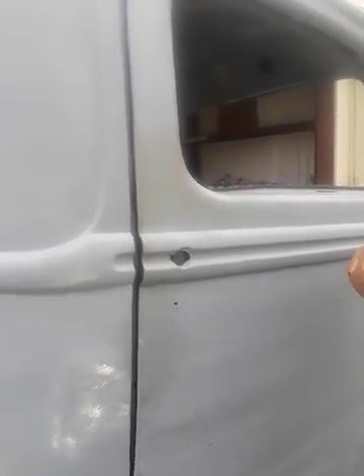I haven't put the door handles on yet but I will be doing that but here I'm just reaching inside to unlock it and I want to show you the ease of closure with this.